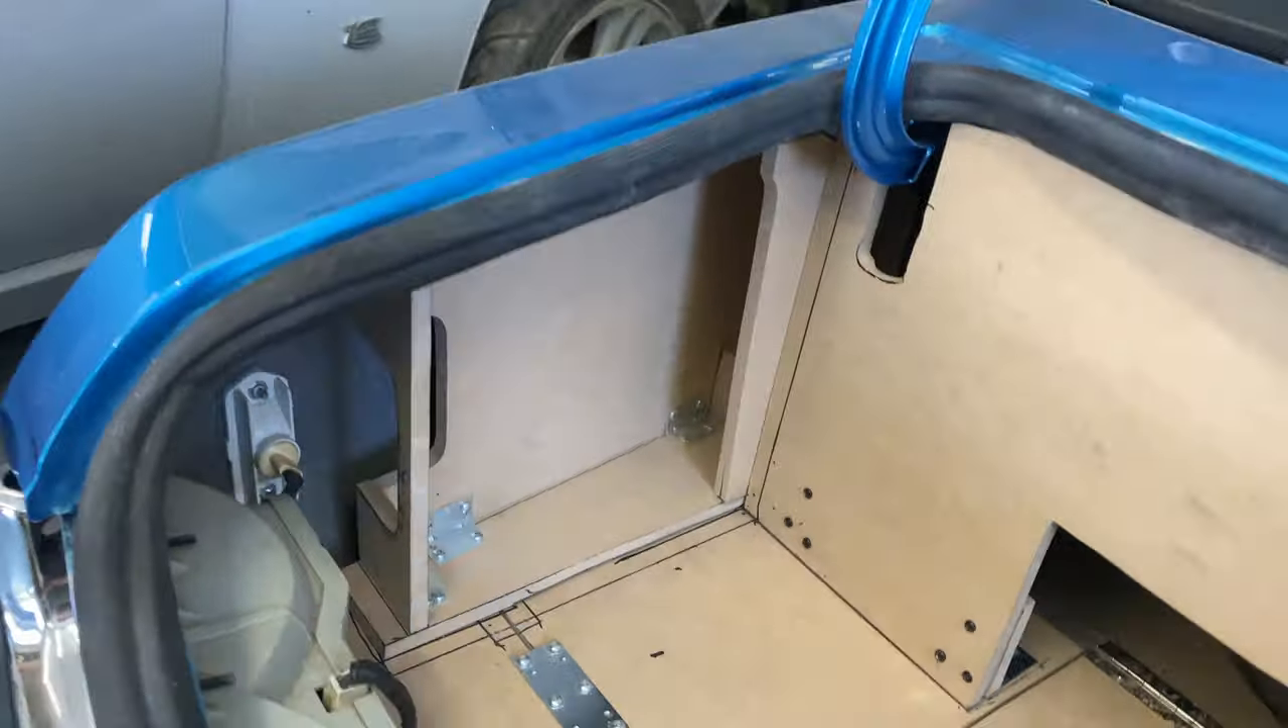Here's the compartment sitting in place.